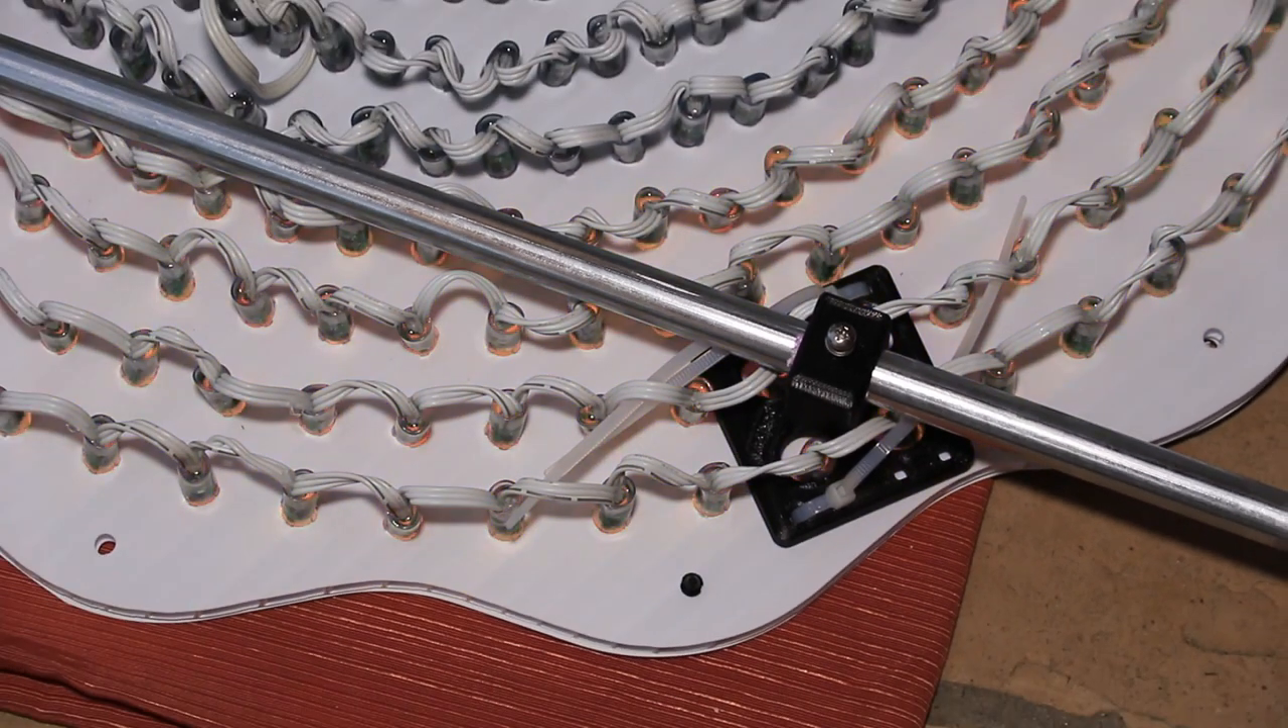We've put a M5 by 16mm screw into the back of the 3D-printed mount to secure it to the tube.